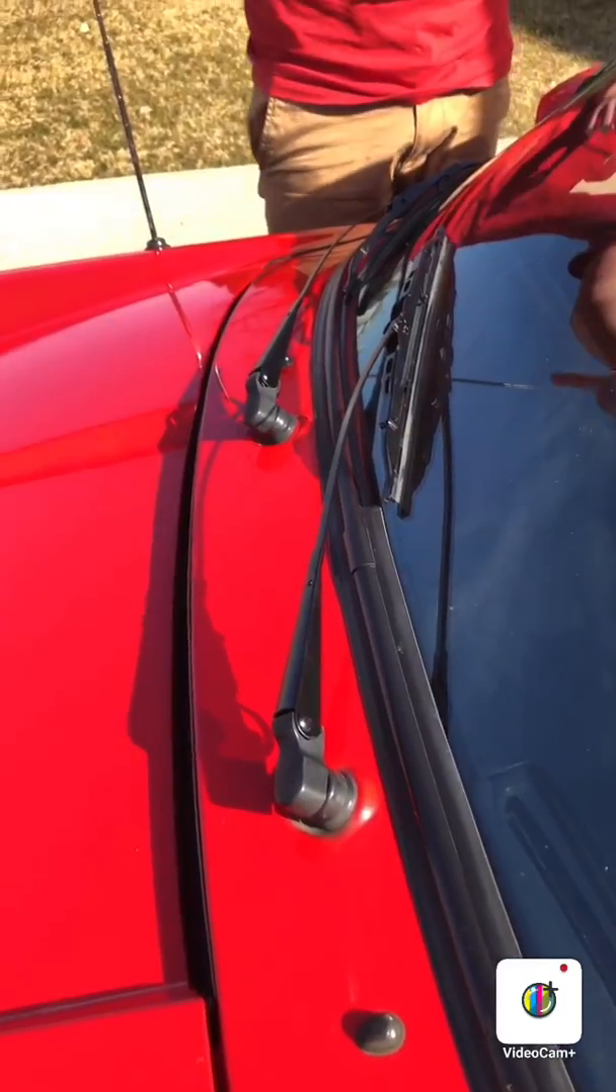We just got the wipers put back on As you guys can see.